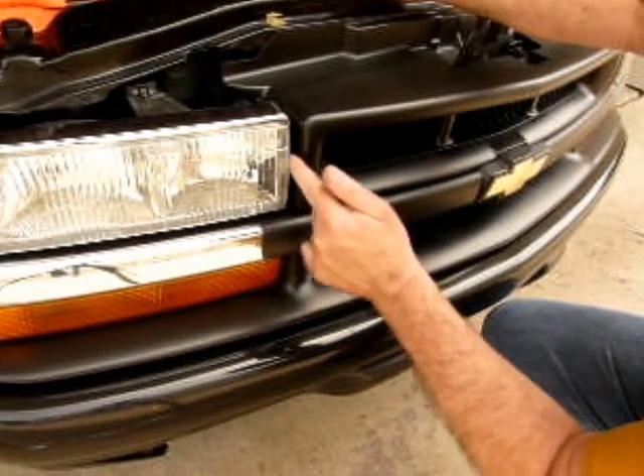I took all the paper out from behind the grill and popped the grill back into place, and I cleaned up some of the headlamp and stuff.